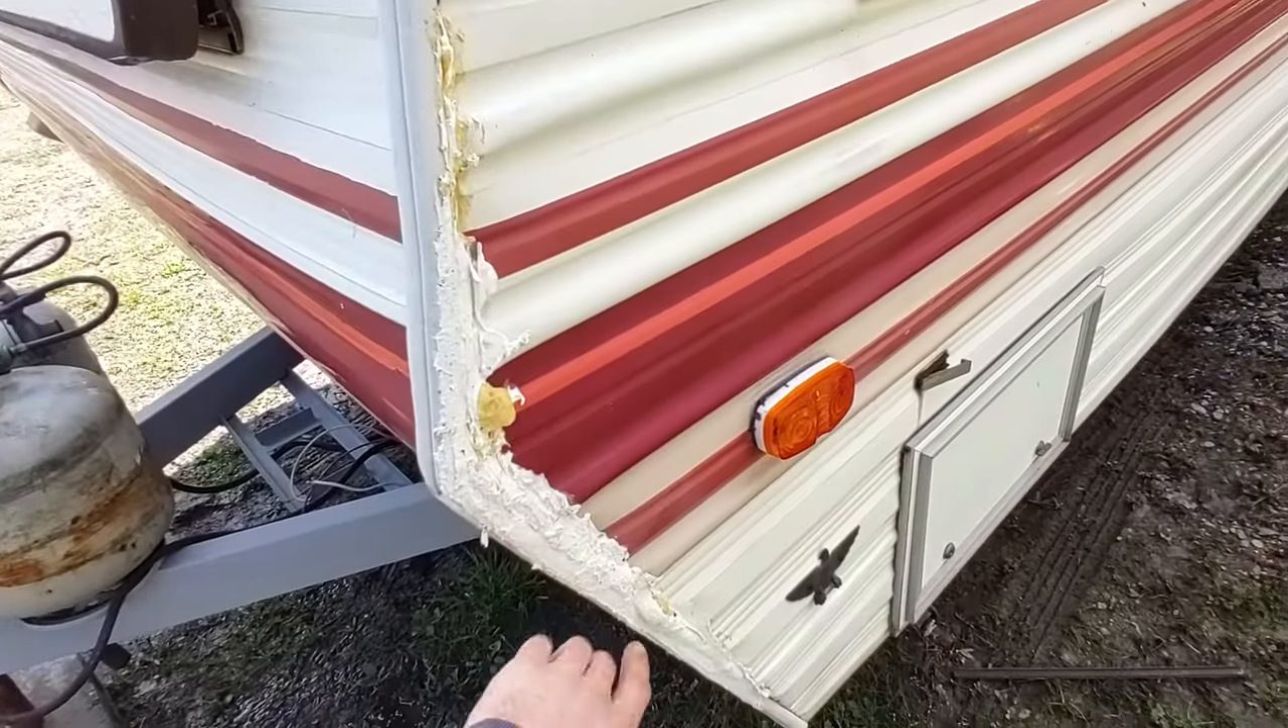This corner here in the front is separating.